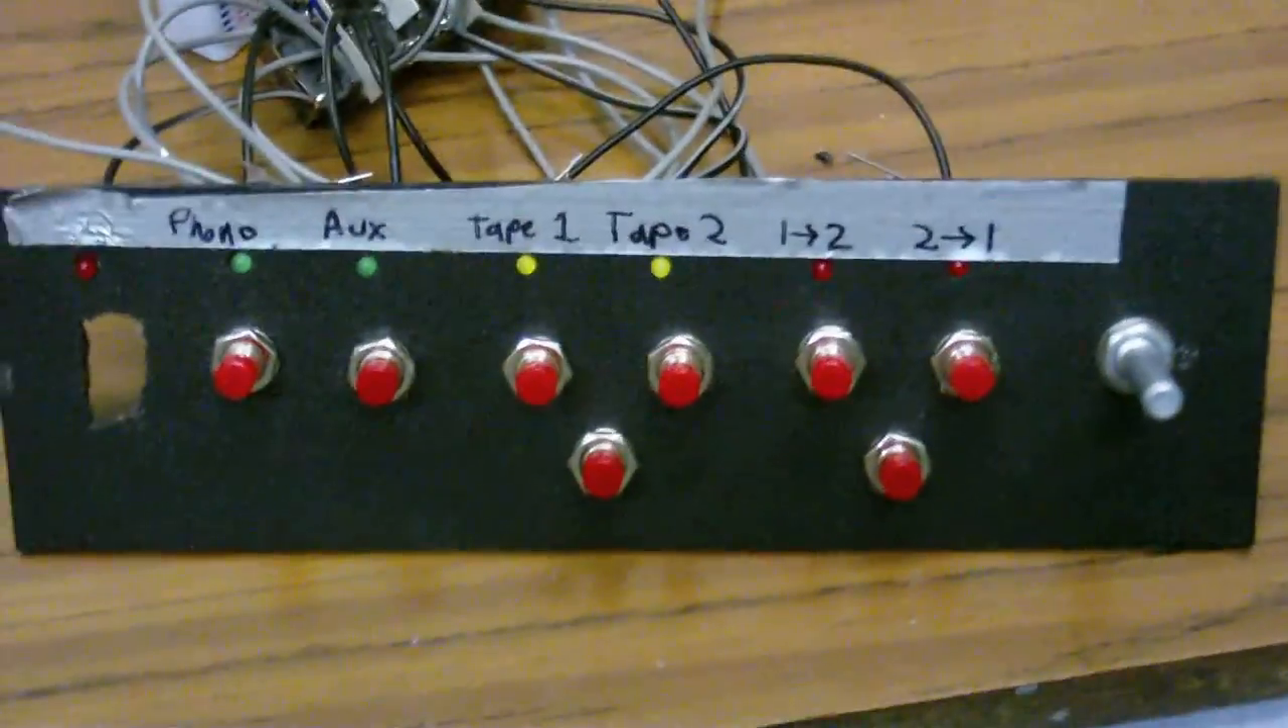You can see that I've put the buttons and the volume control in.